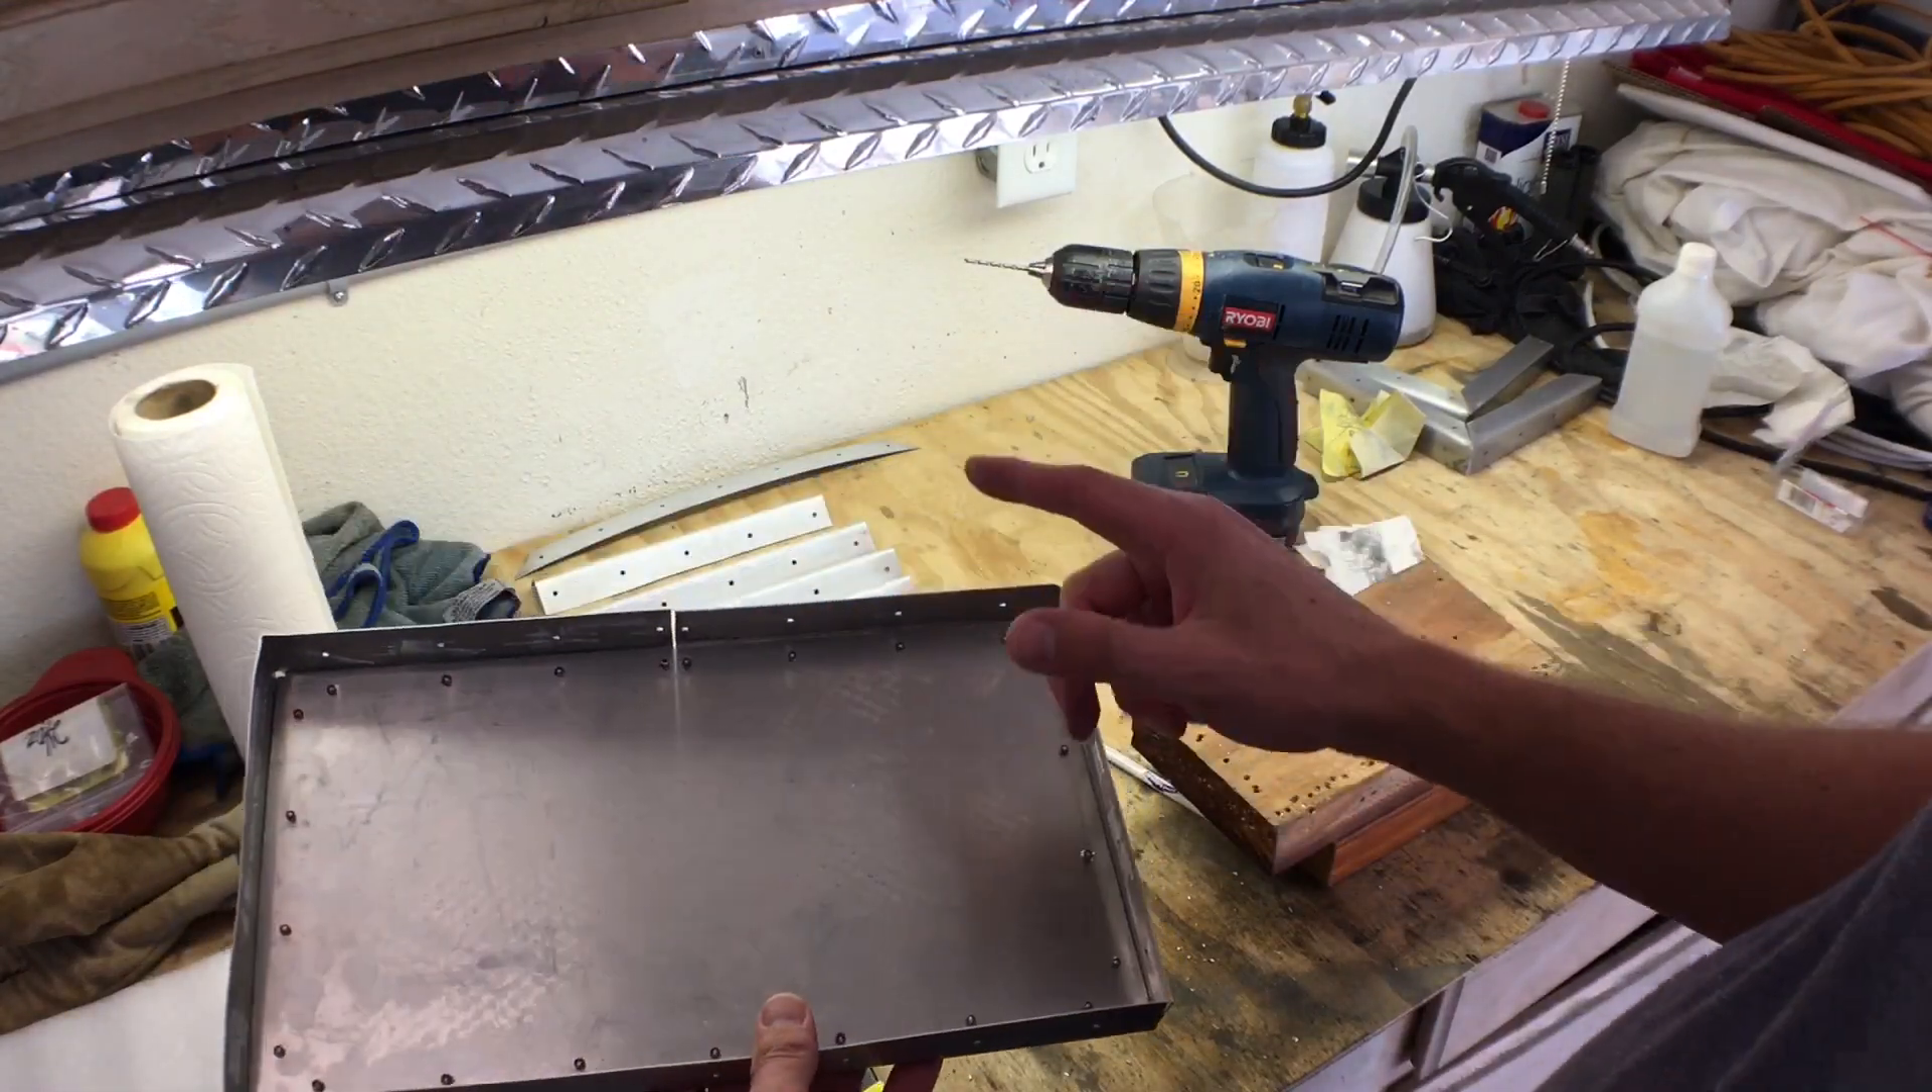So now we've finished our bottom piece and have that all riveted together.